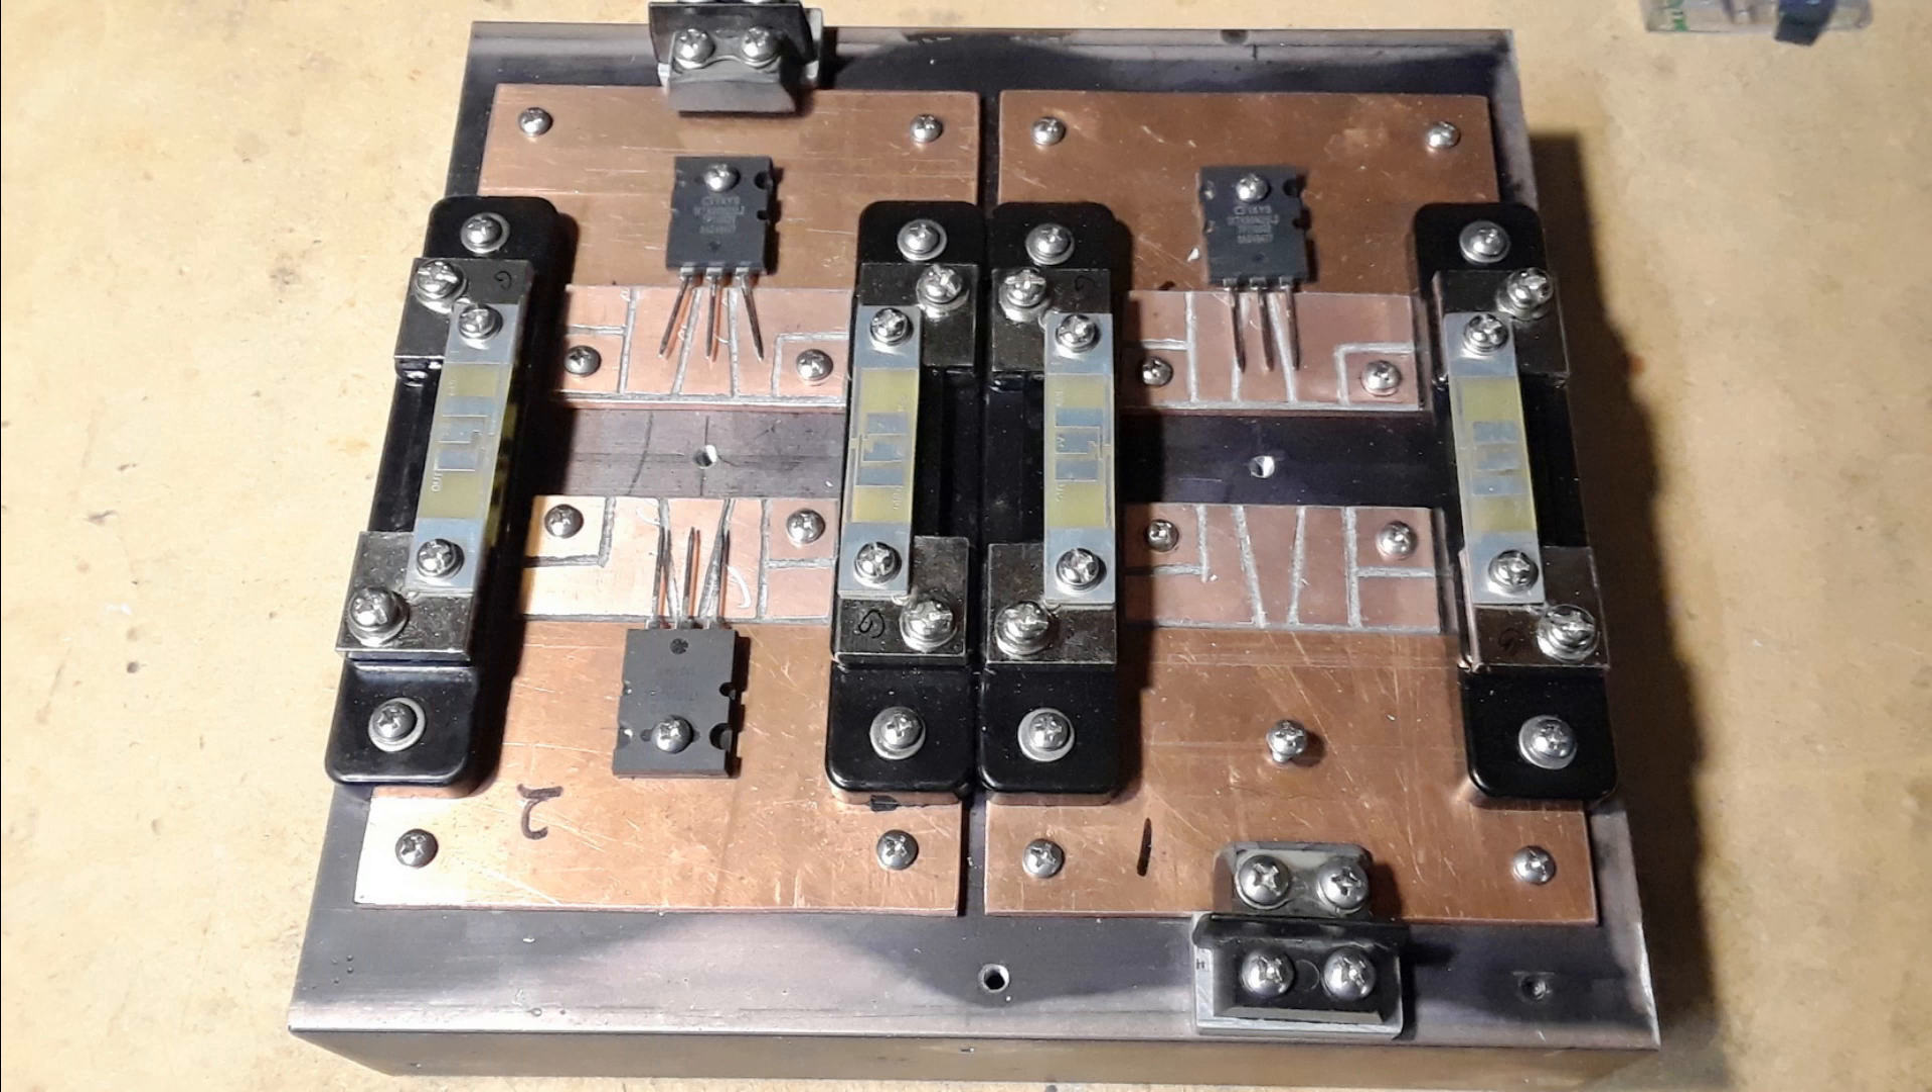The MOSFETs and the heat spreaders are screwed to the heat sink.